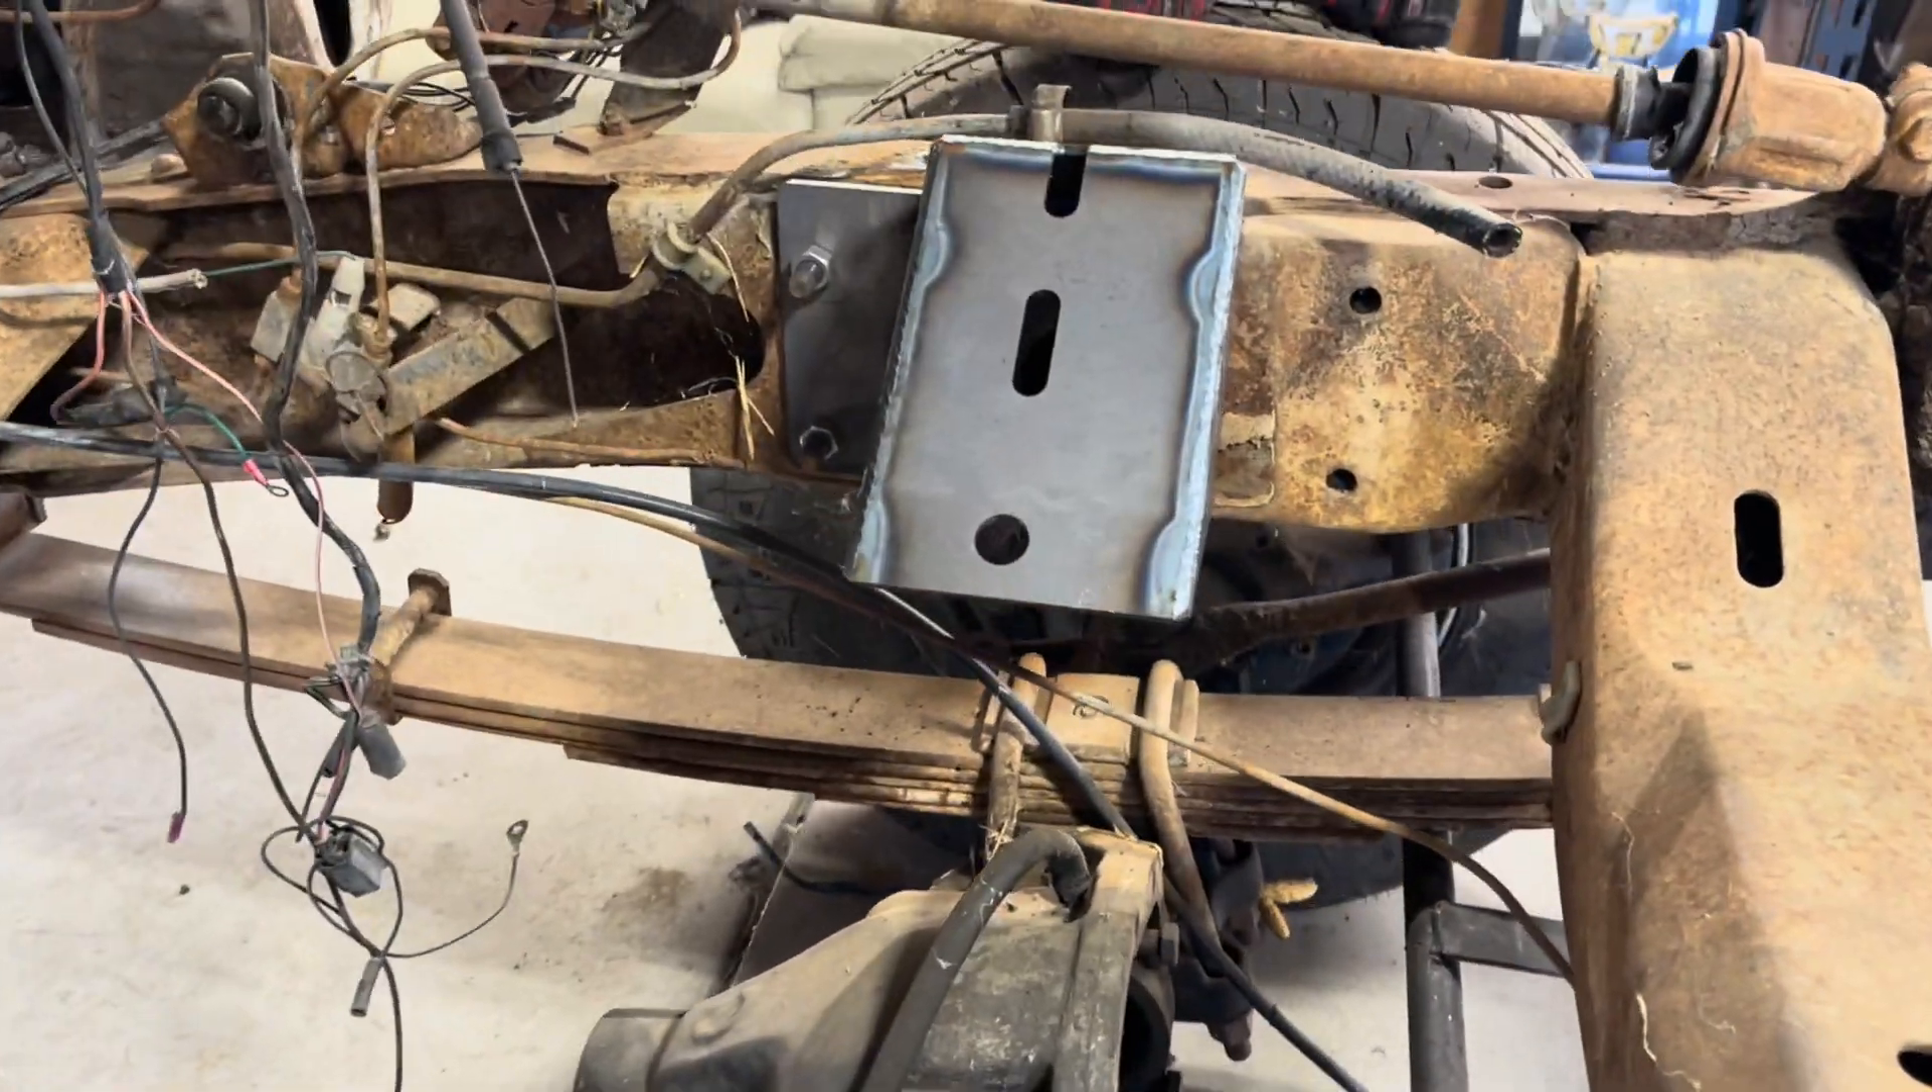Get some bolts on there and get that installed. And there's the motor mounts installed.